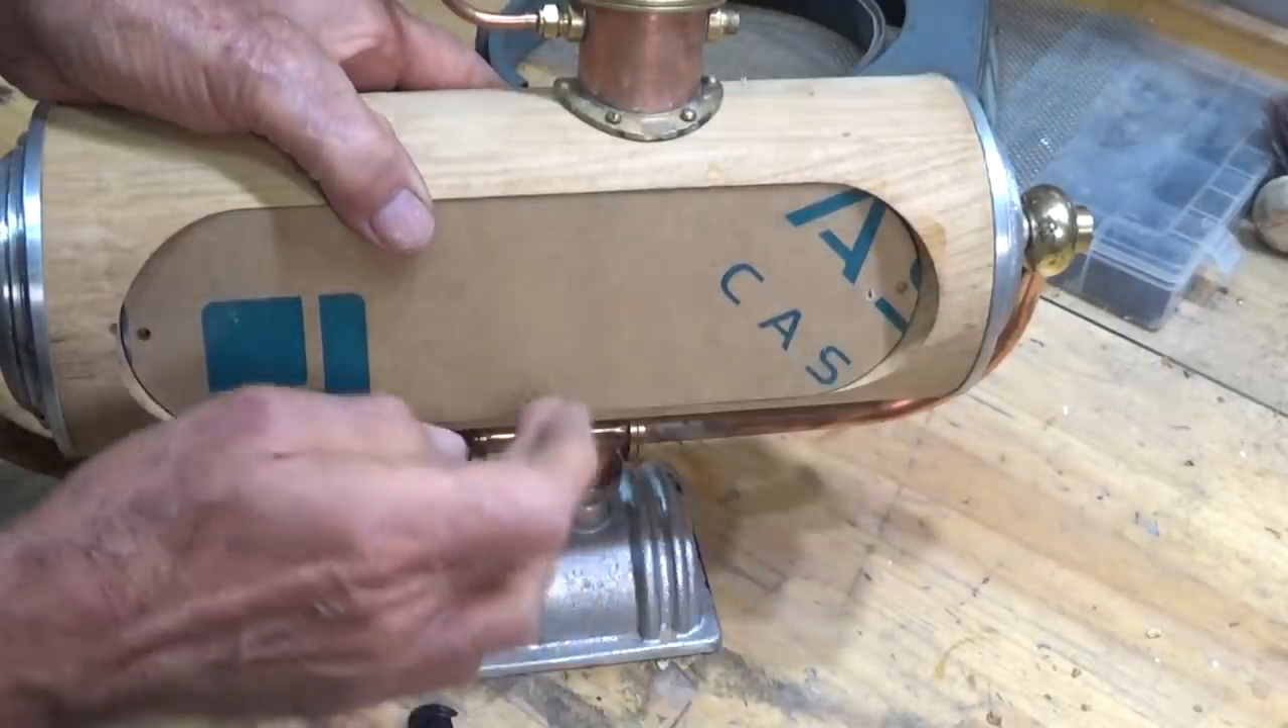So here's that screen and i've still got the protective paper on that.